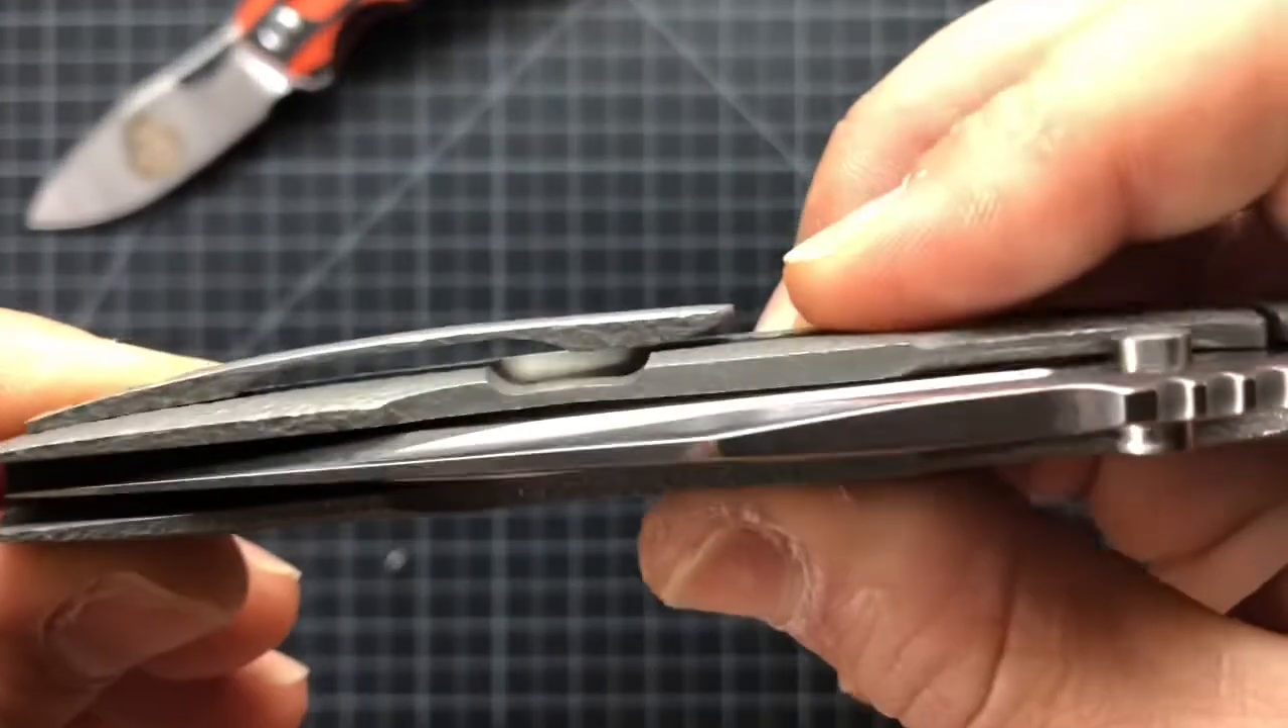Uh, that sounds just like an oxymoron, but you can see there's a little bit of space there under the clip.